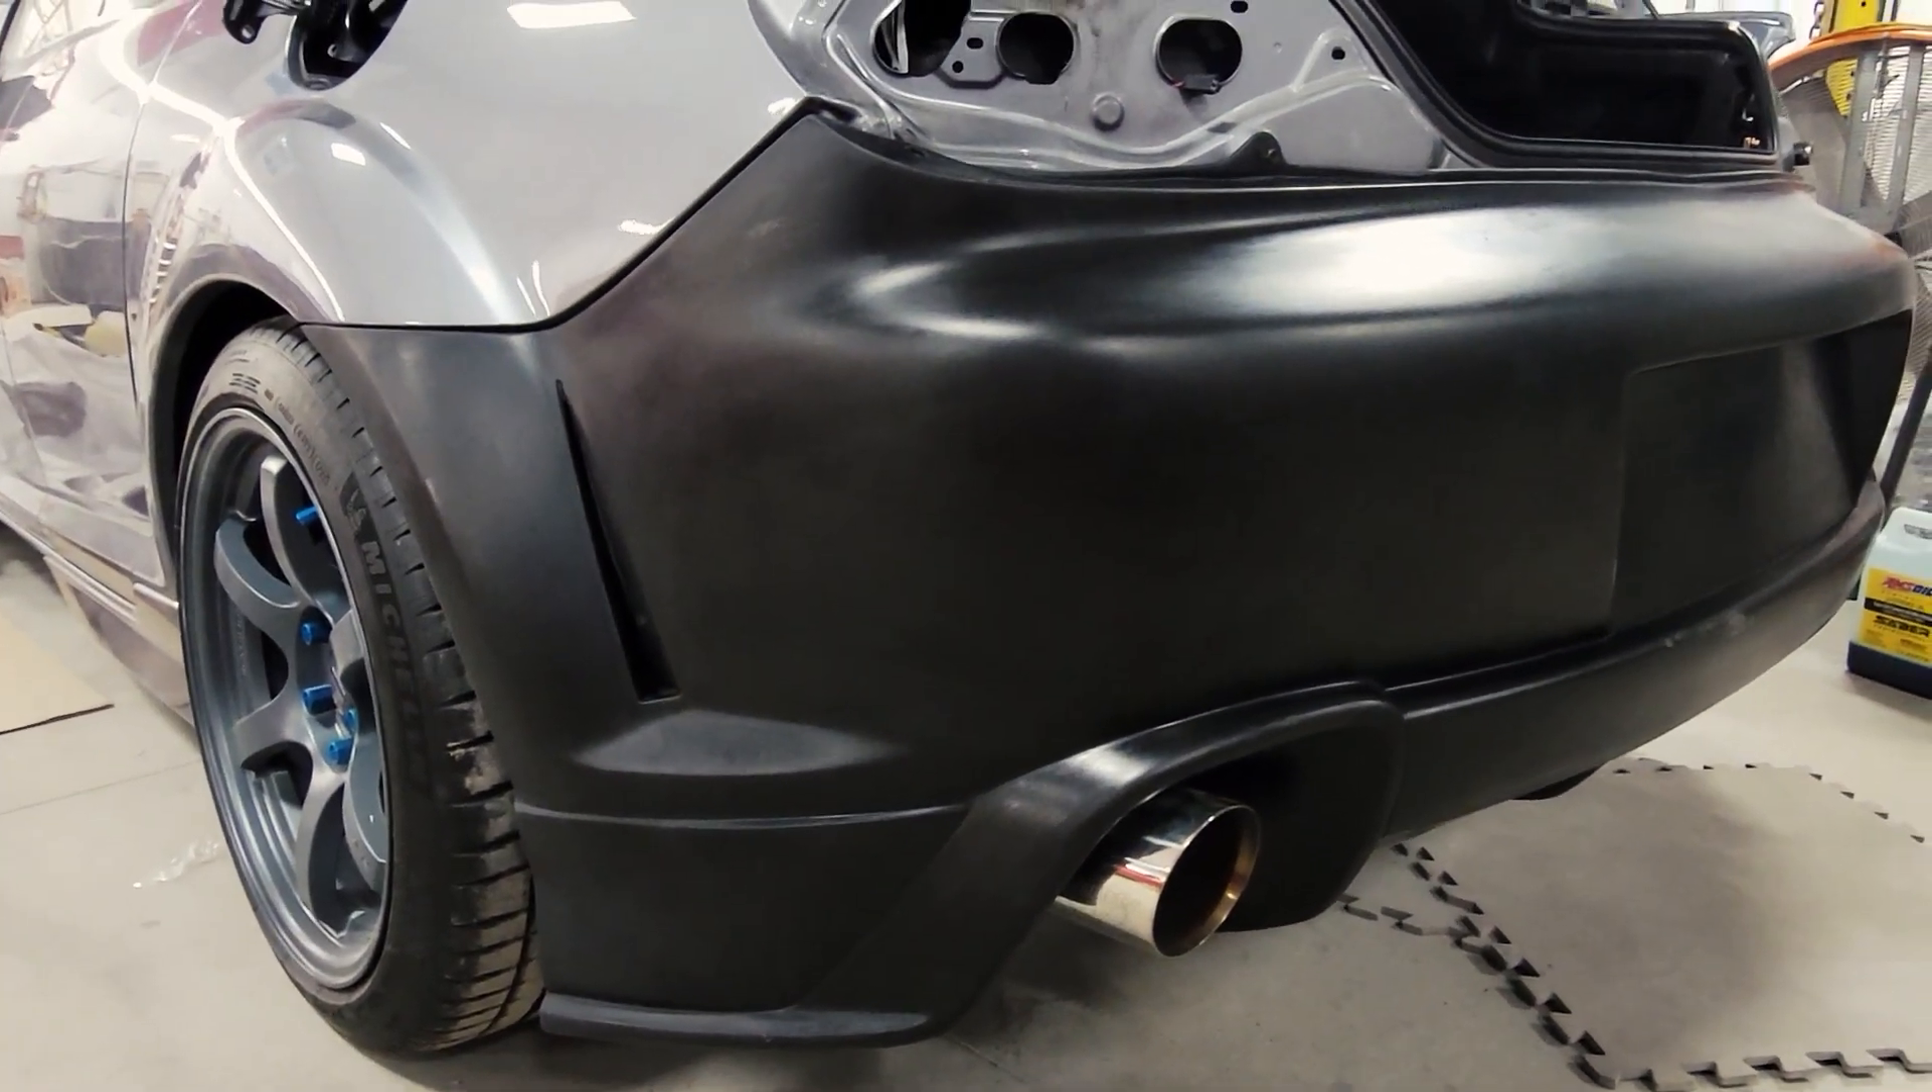We have our boxed bumper, unboxed, and test fit on the car. So, it actually took shape pretty good, and it looks fairly good.